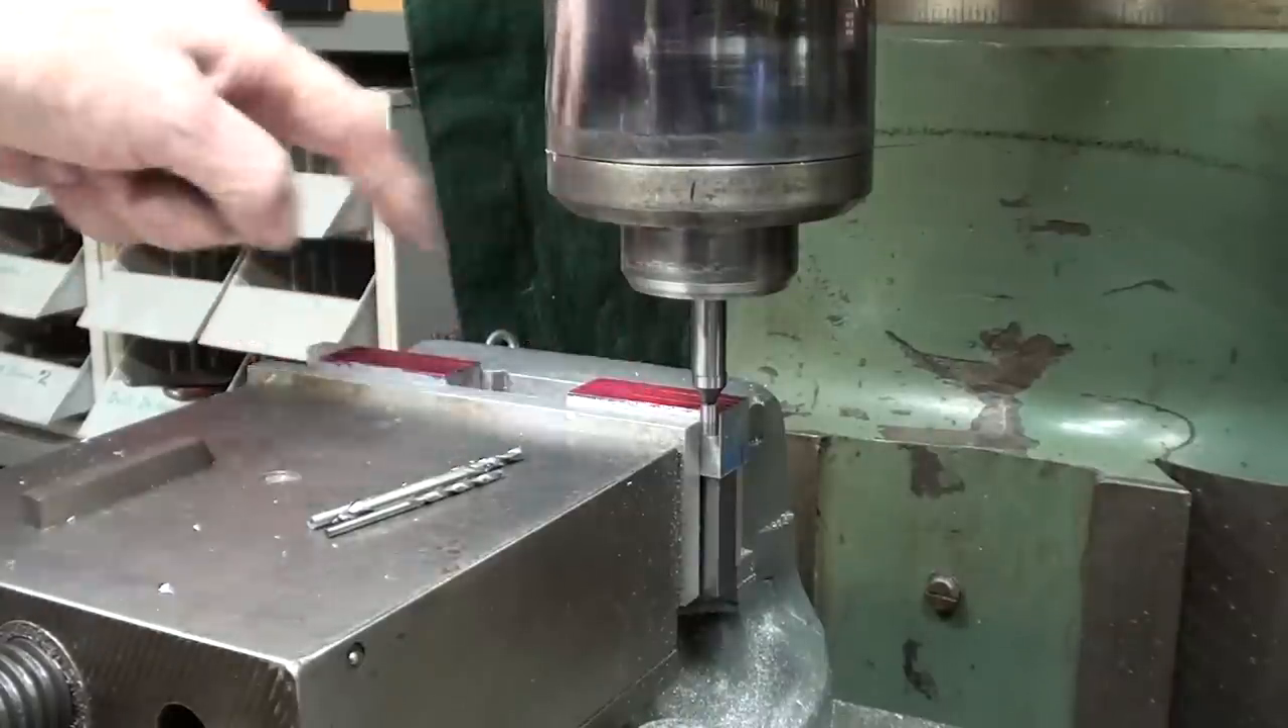OK, we're at the bridge port, and the work is mounted in the vise.